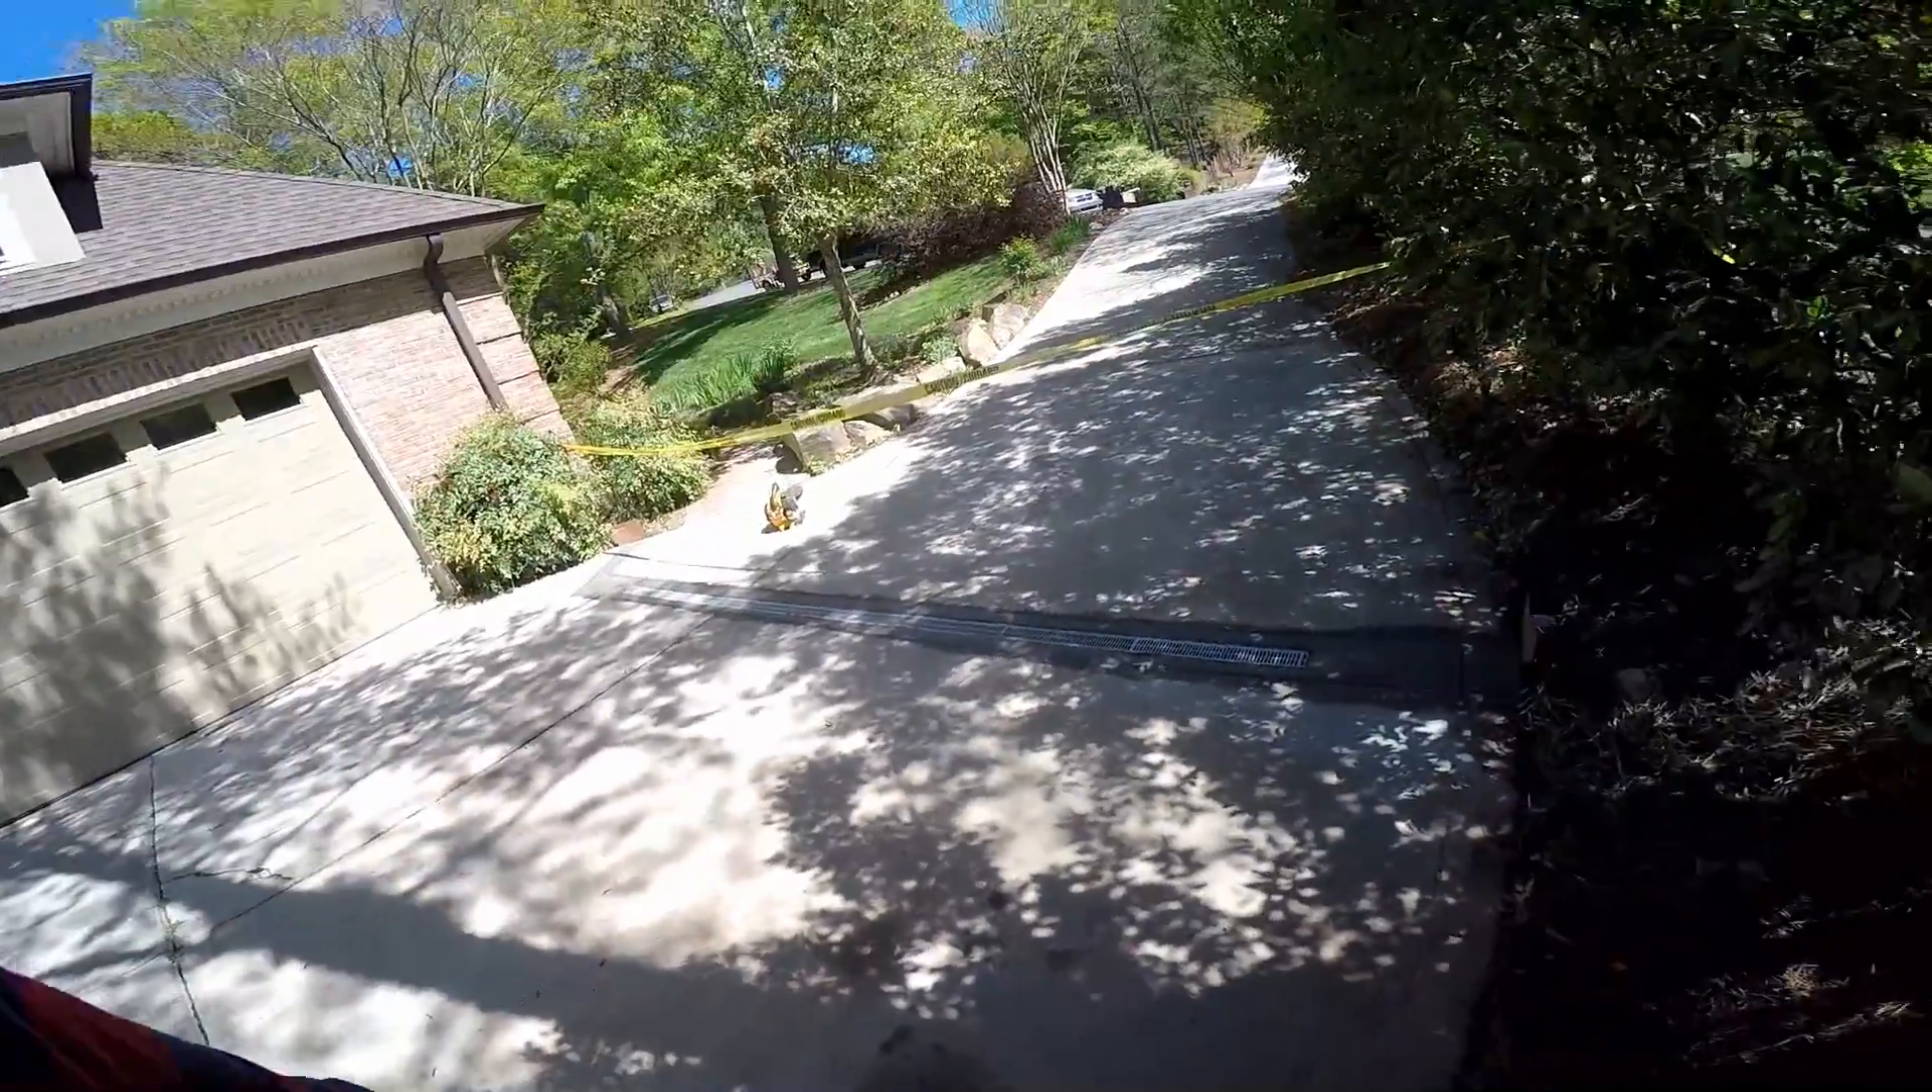You can see our channel drain installed, concrete put back.